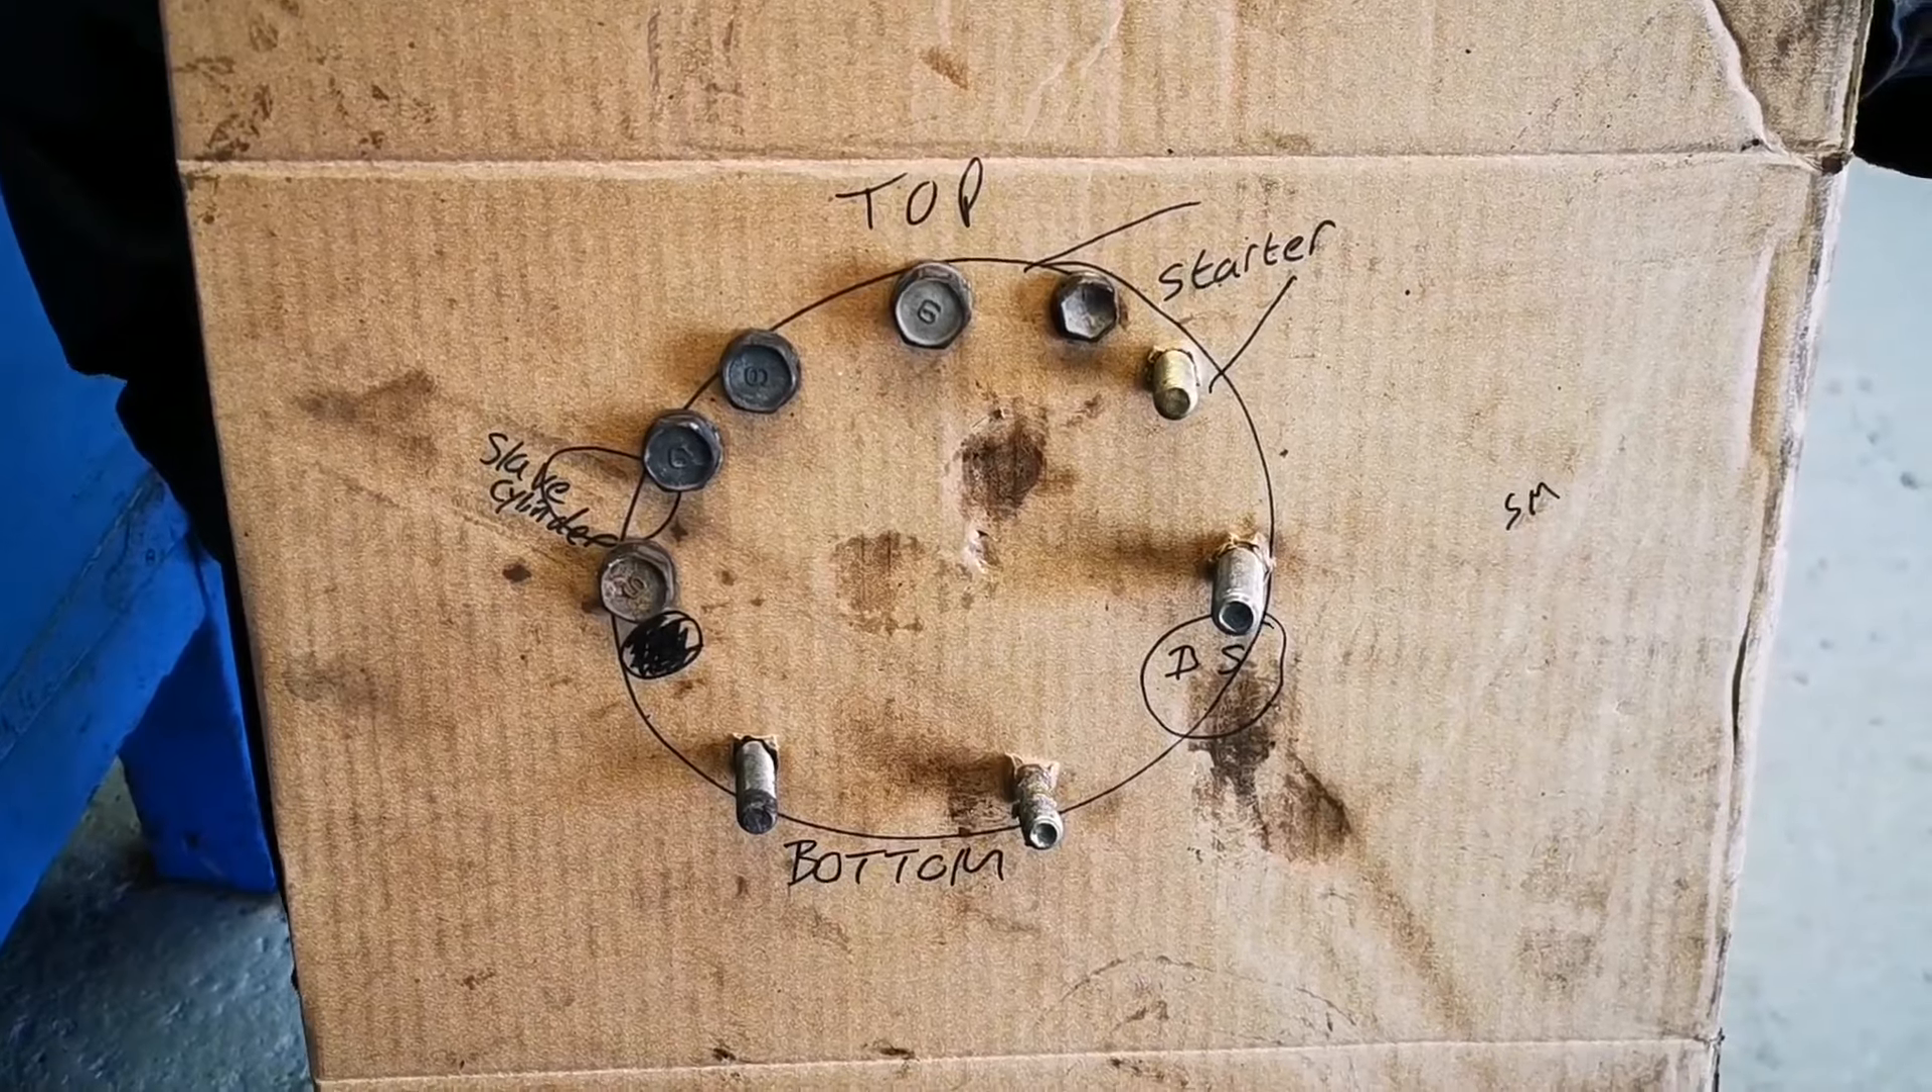With all the bell housing bolts removed this is what the cardboard looks like now.